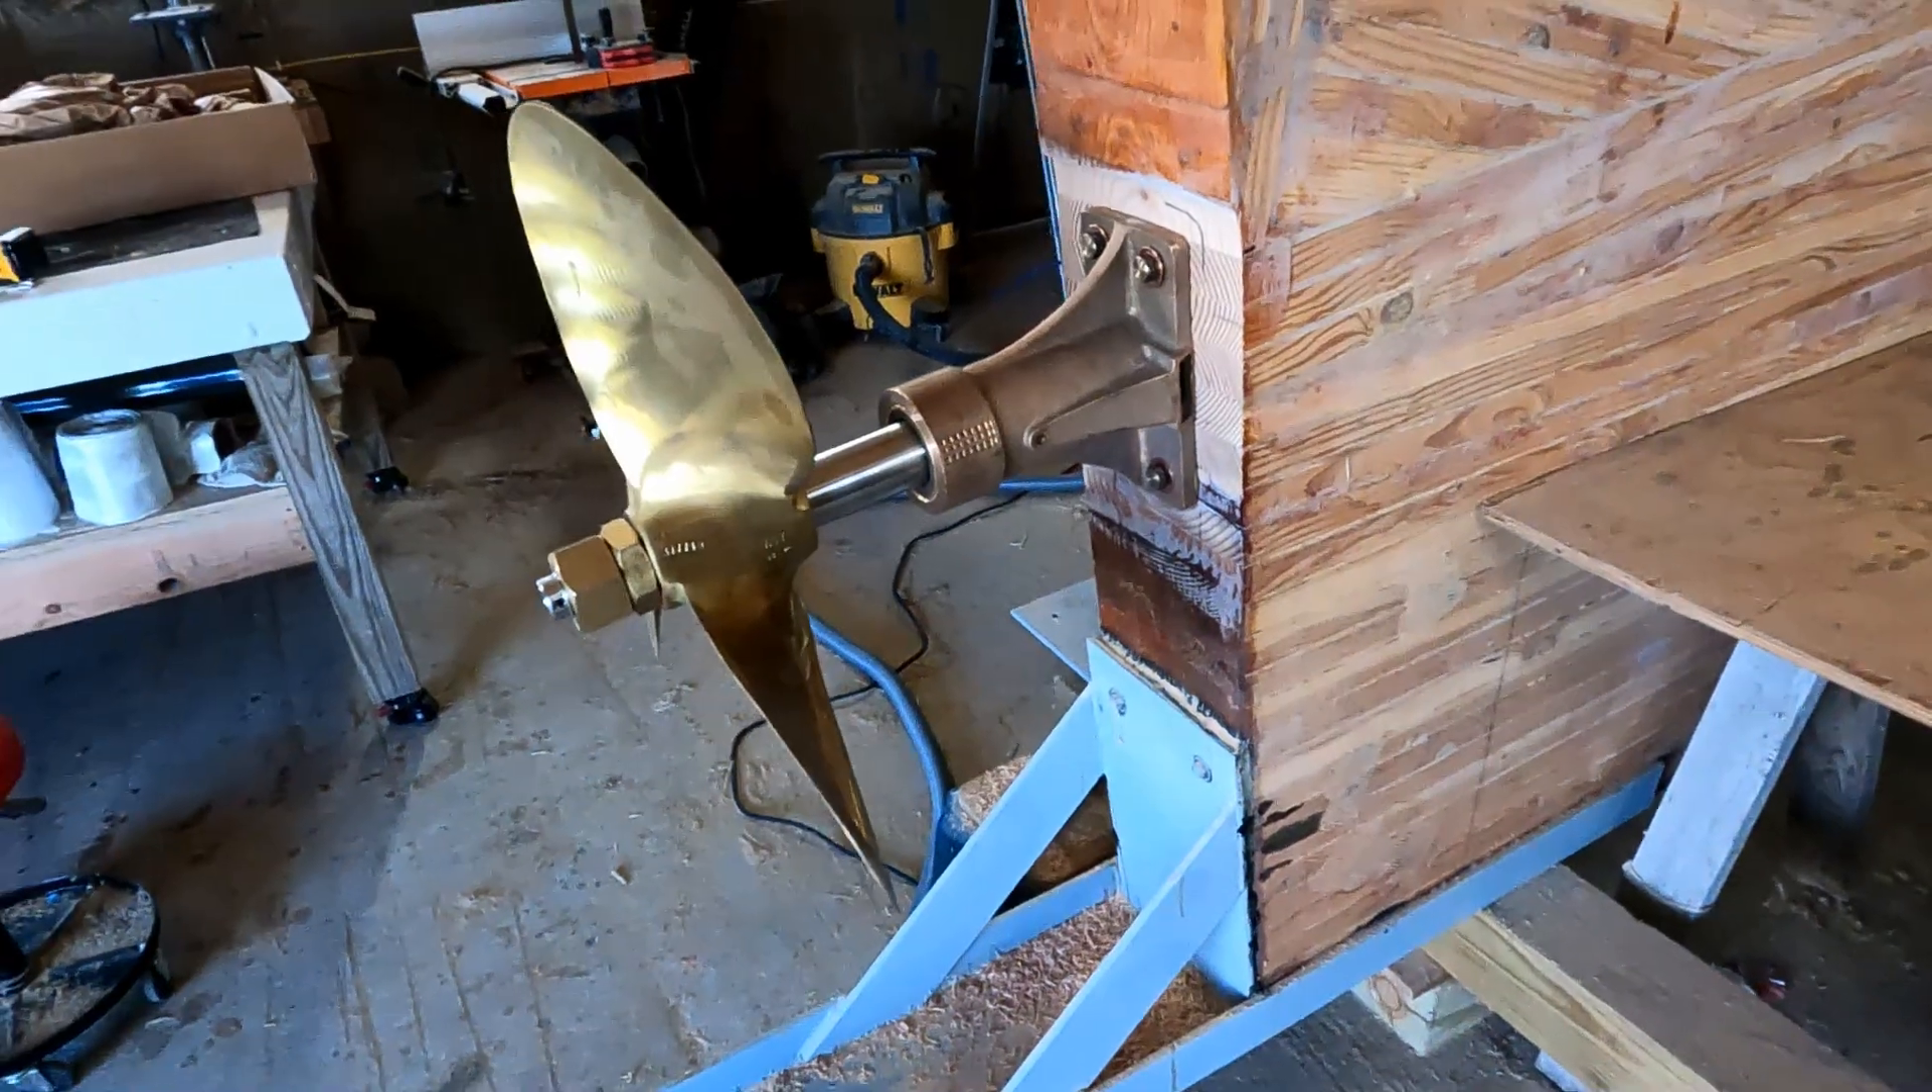We got the bearing housing mounted.